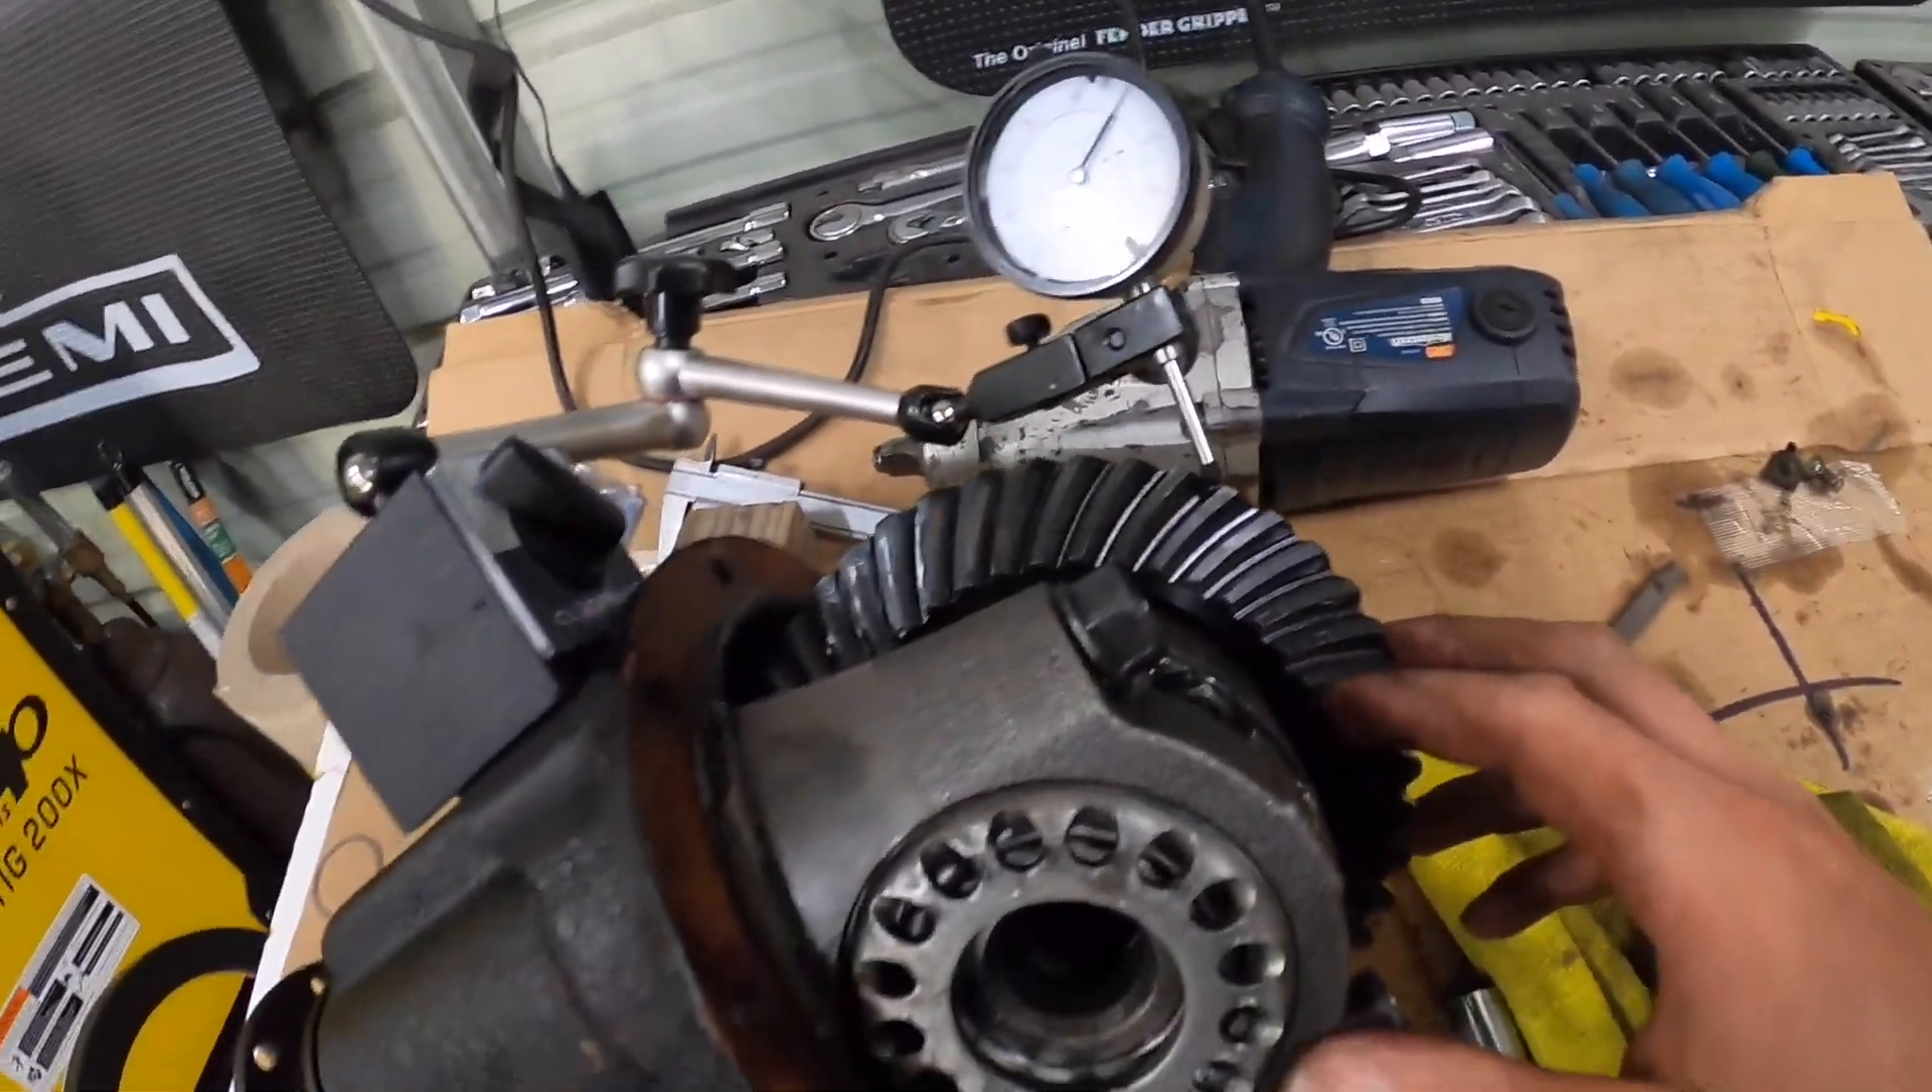All right, so we've got our ring gear and our carrier assembly back in. We've got the dial indicator gauge.